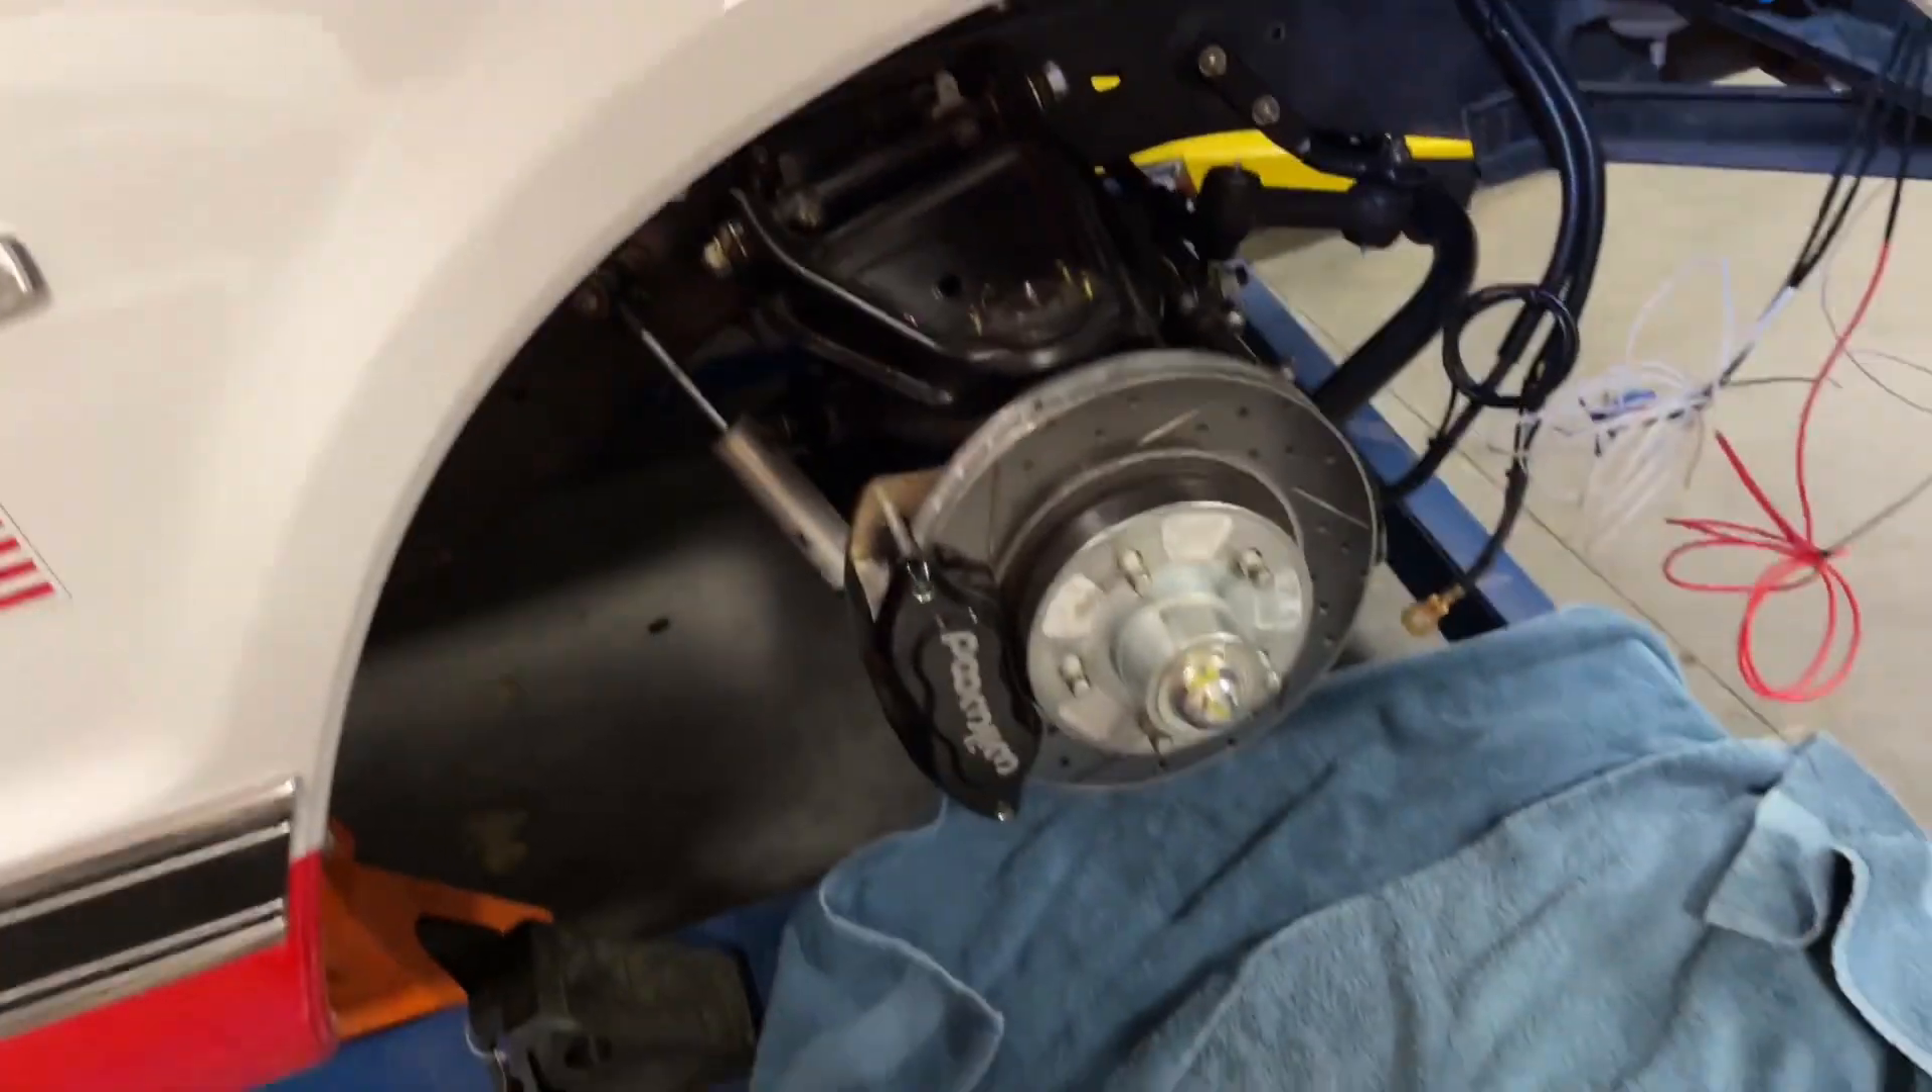I decided to pull the wheel off. And the inner fender well out.